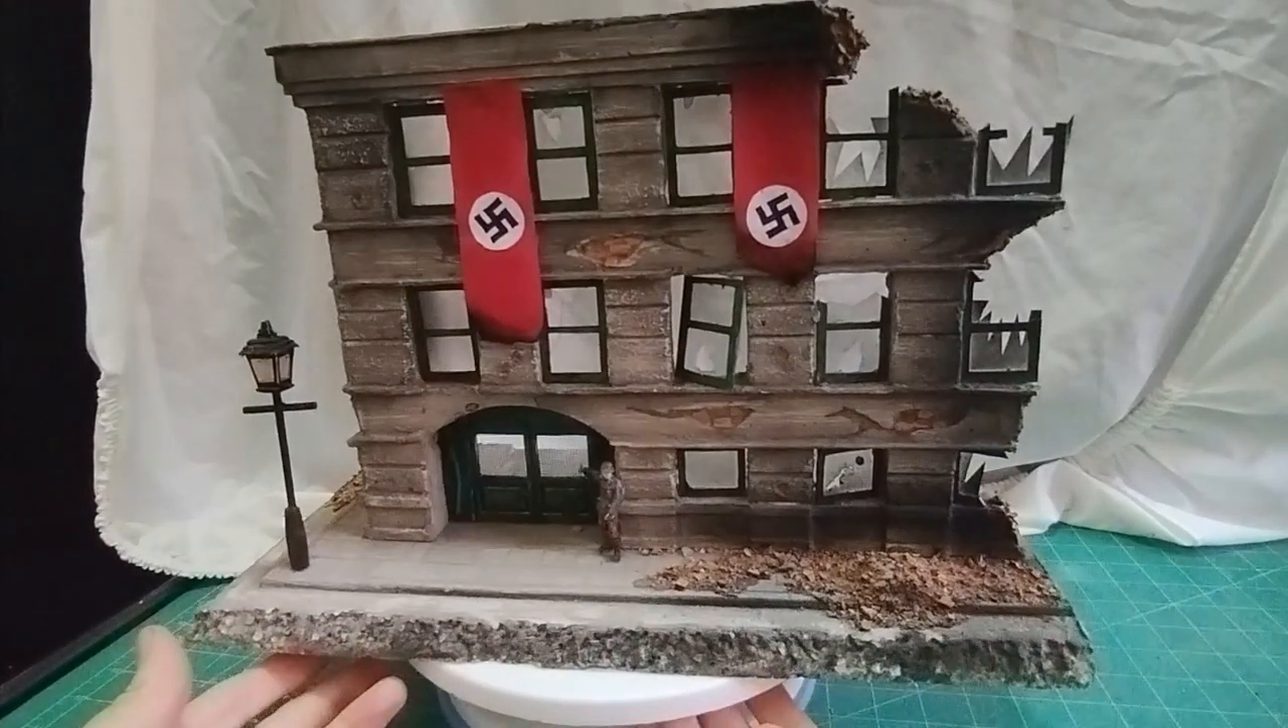Okay so project finished now I put all my window frames in which took rather a long time.